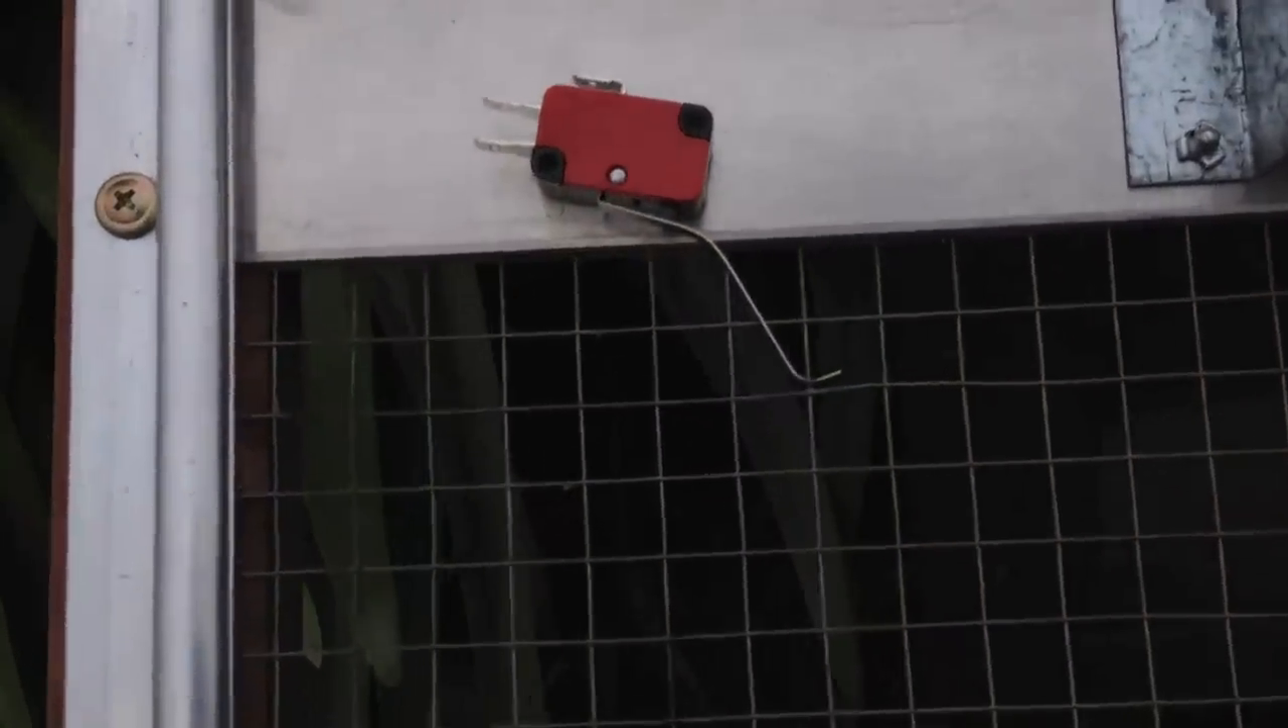For the moment we've already attached the safety switch. You can see that just here. We've just stuck that on with double sided tape for the moment.